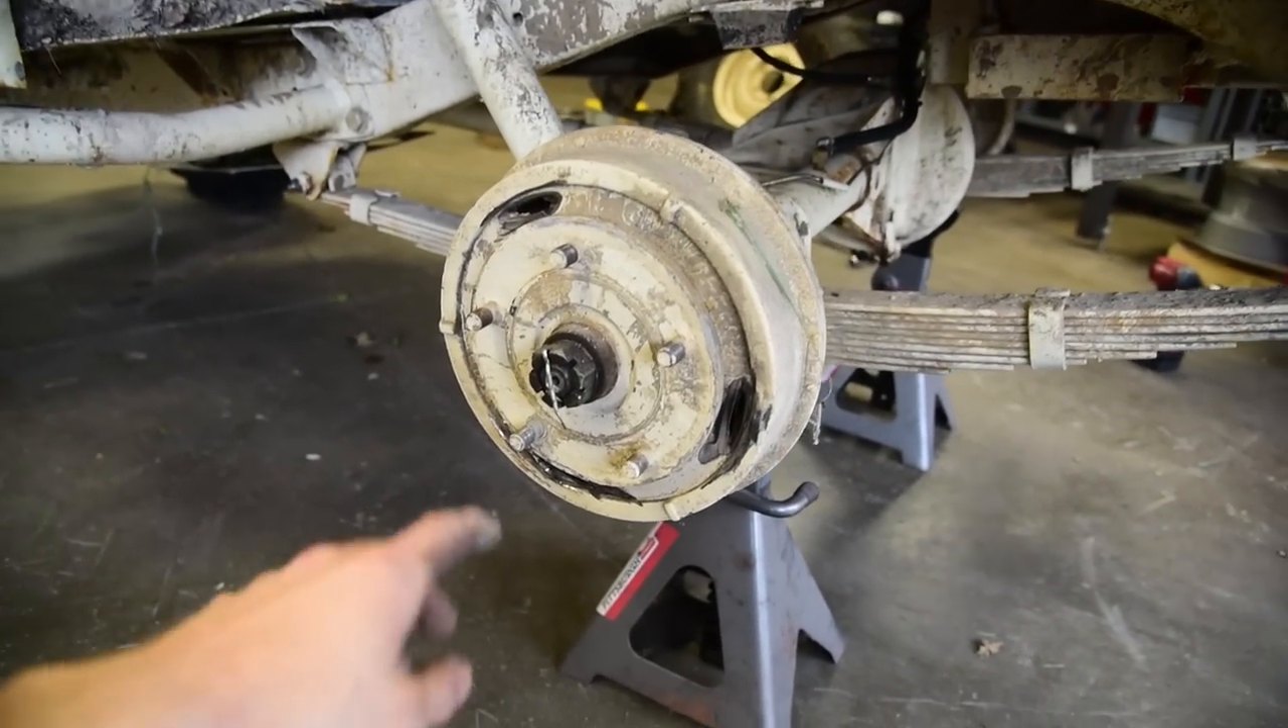So this is about how your hub should look after you take your wheel off. Now, I've already taken my dust cap off, which you do with the screwdriver.